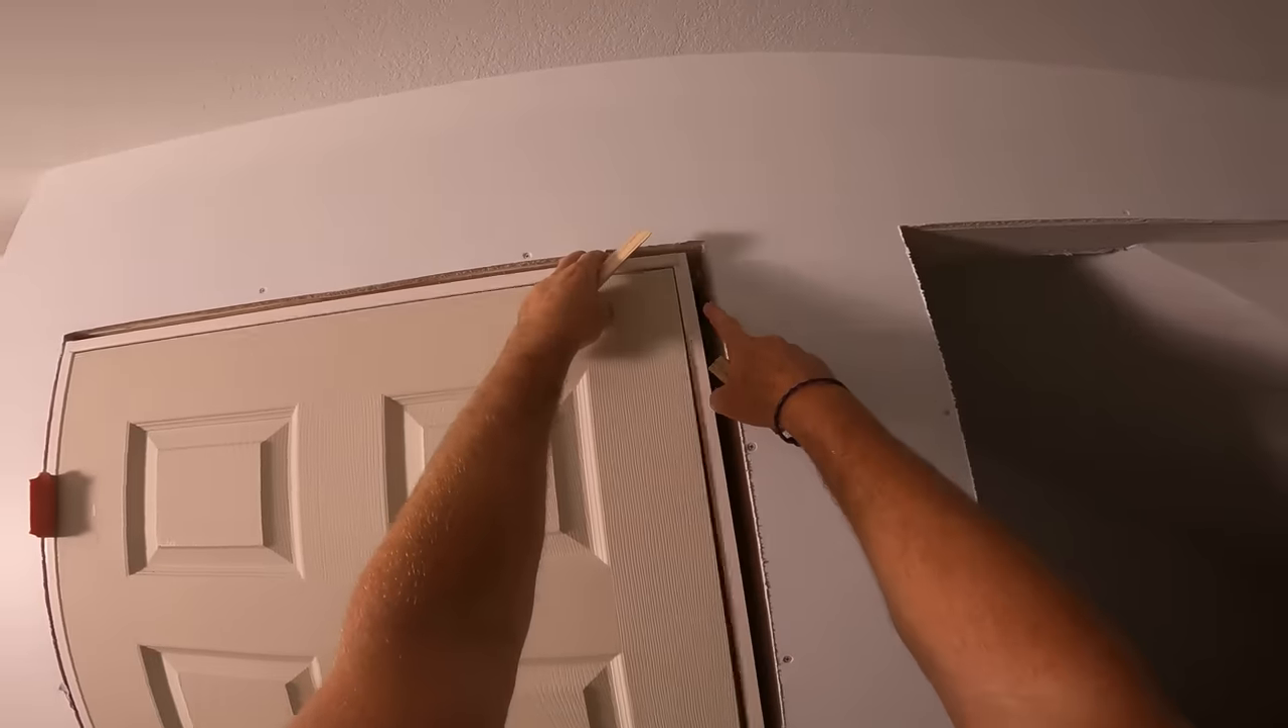We're onto our second door here and we have a big gap here.